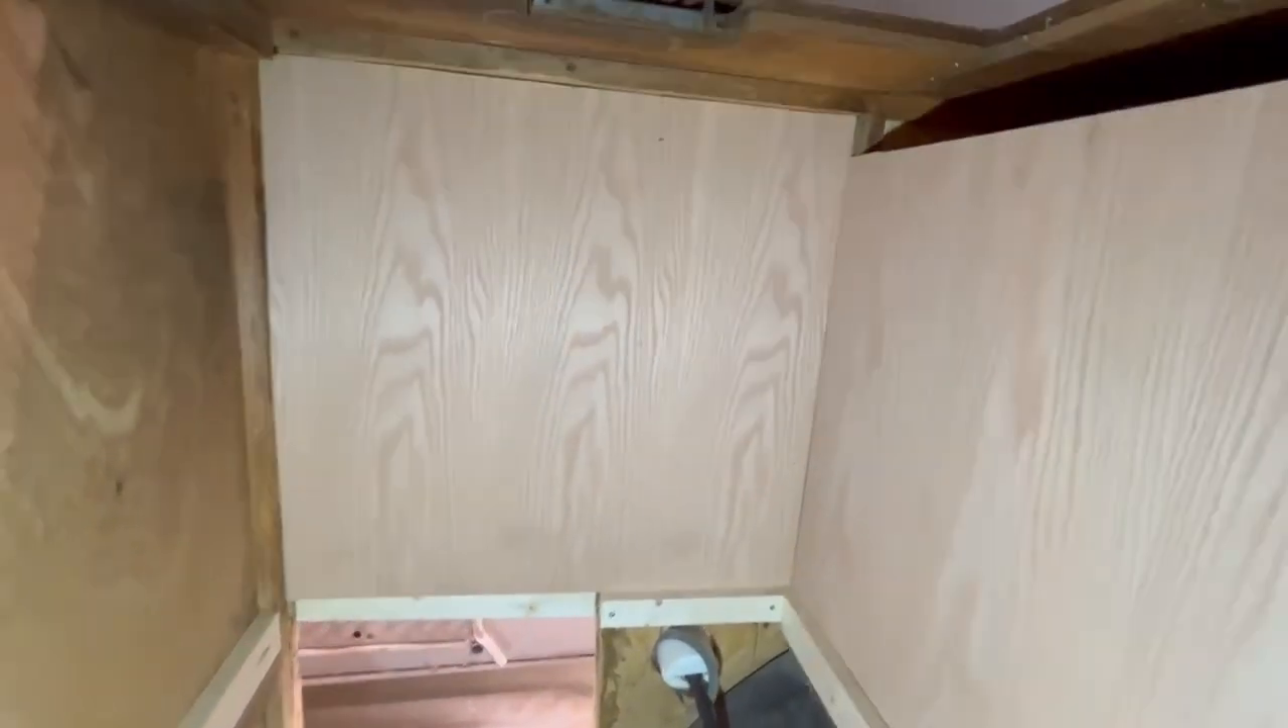Inside the compartment you can see i've got the back wall panel on.